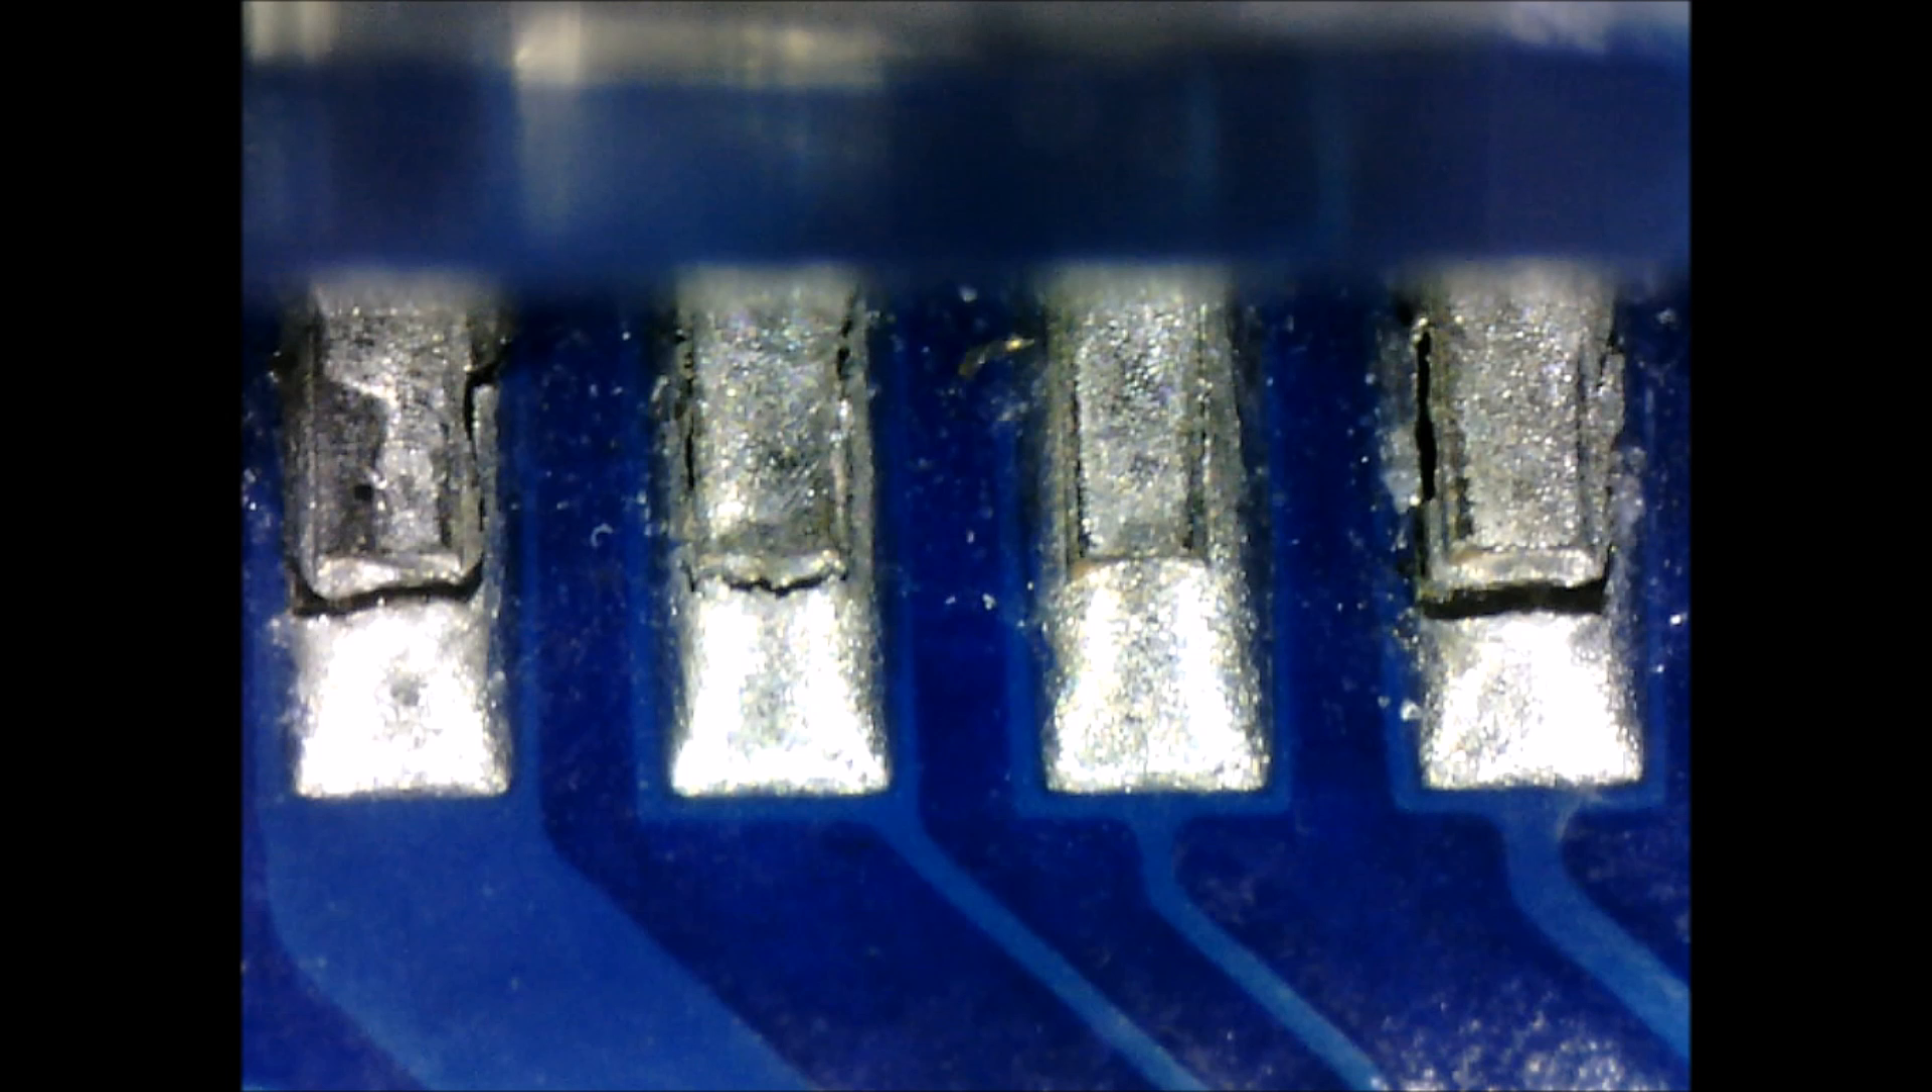The charging port on this phone has got several connections on there where the pins on the charging port are disconnected from the pads on the board and it's just a simple break in the solder.